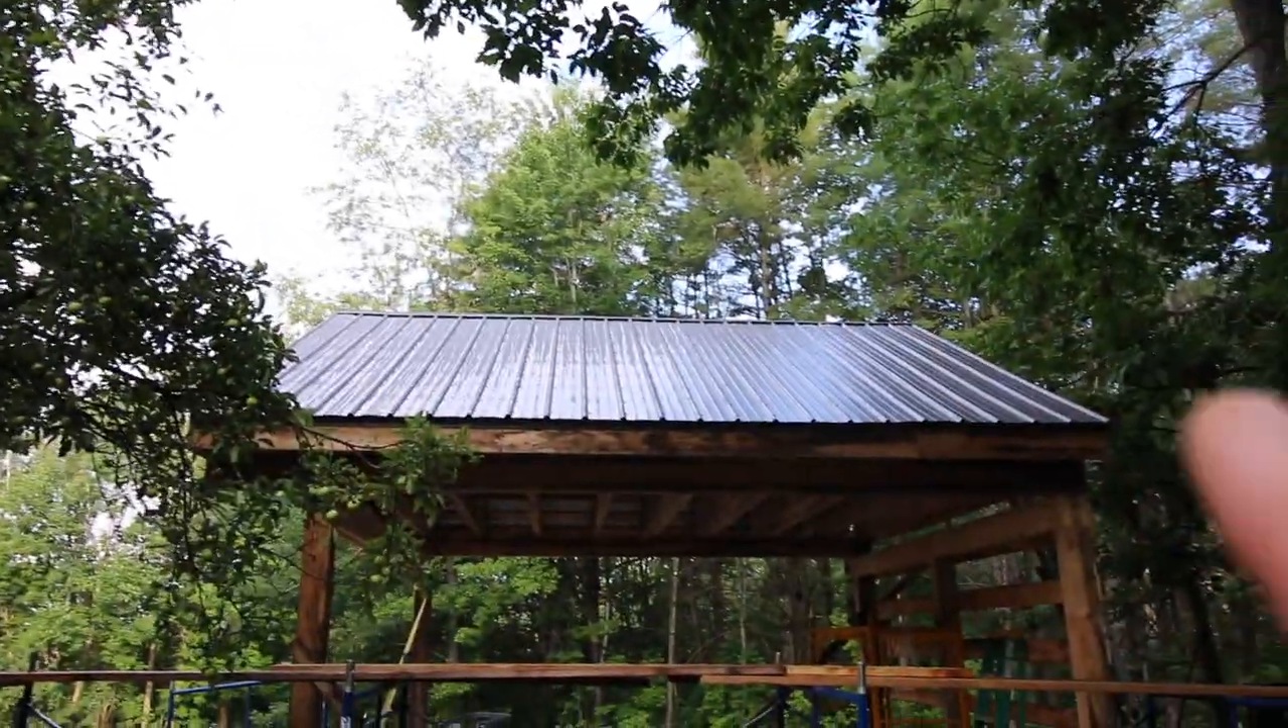We were able to get all the tin up and then it rained.